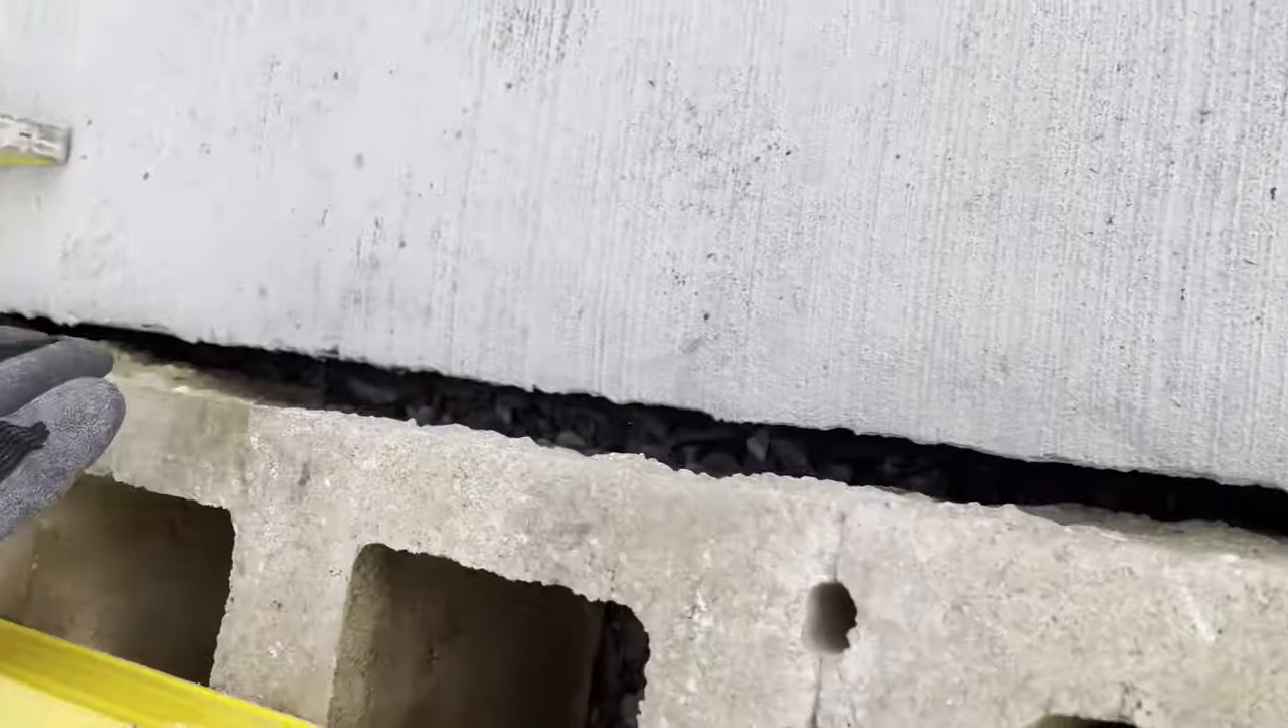And one thing to note is that with this type of wall, with the textured blocks, you can see we've got a gap there because the edge of the concrete isn't perfectly smooth because the concrete went over the top of the form there.